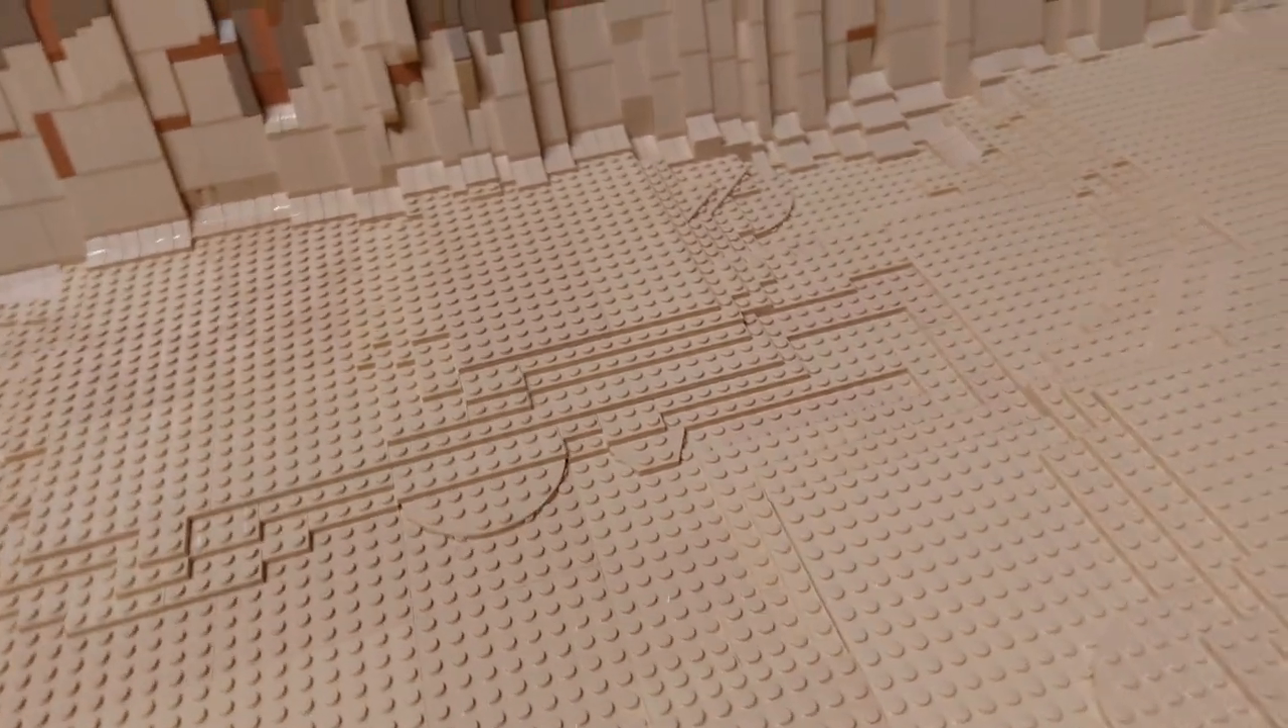We covered up all of the ugly filler brick and filler plate and put some layers down of the tan plate.